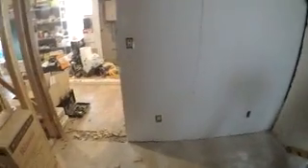So we have got almost this whole wall up.